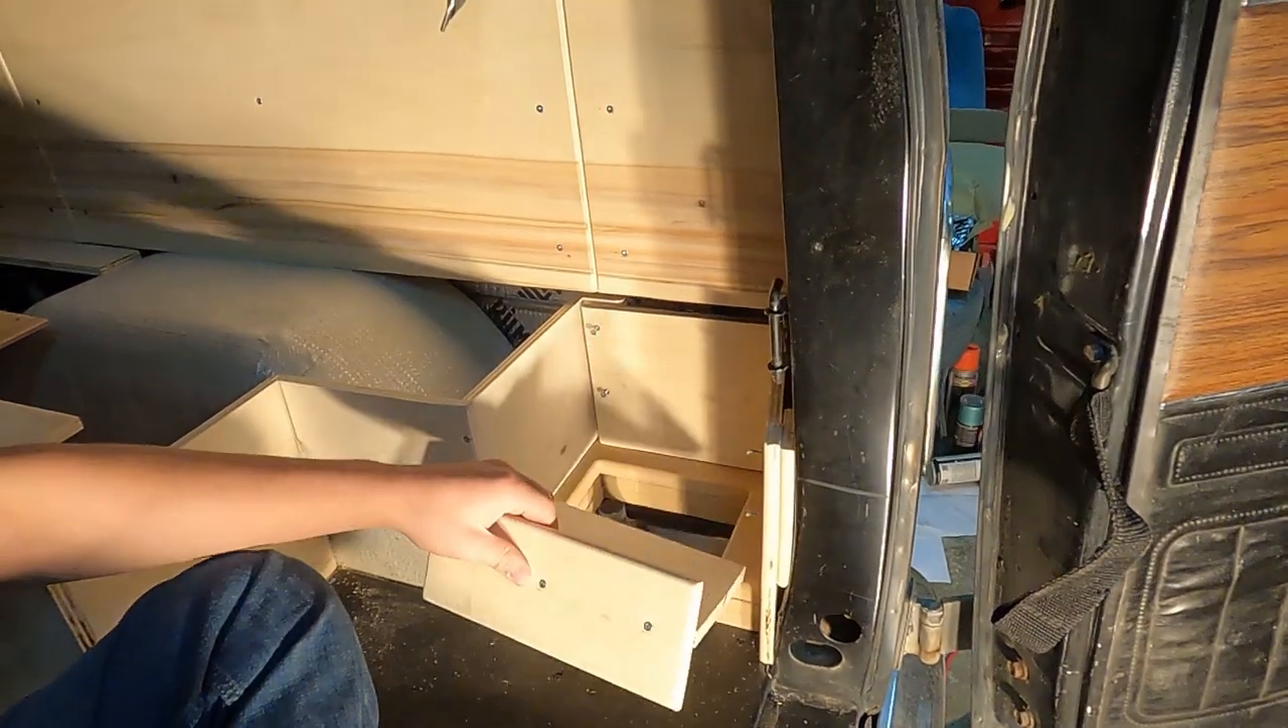The right rear storage compartment is now all framed out.